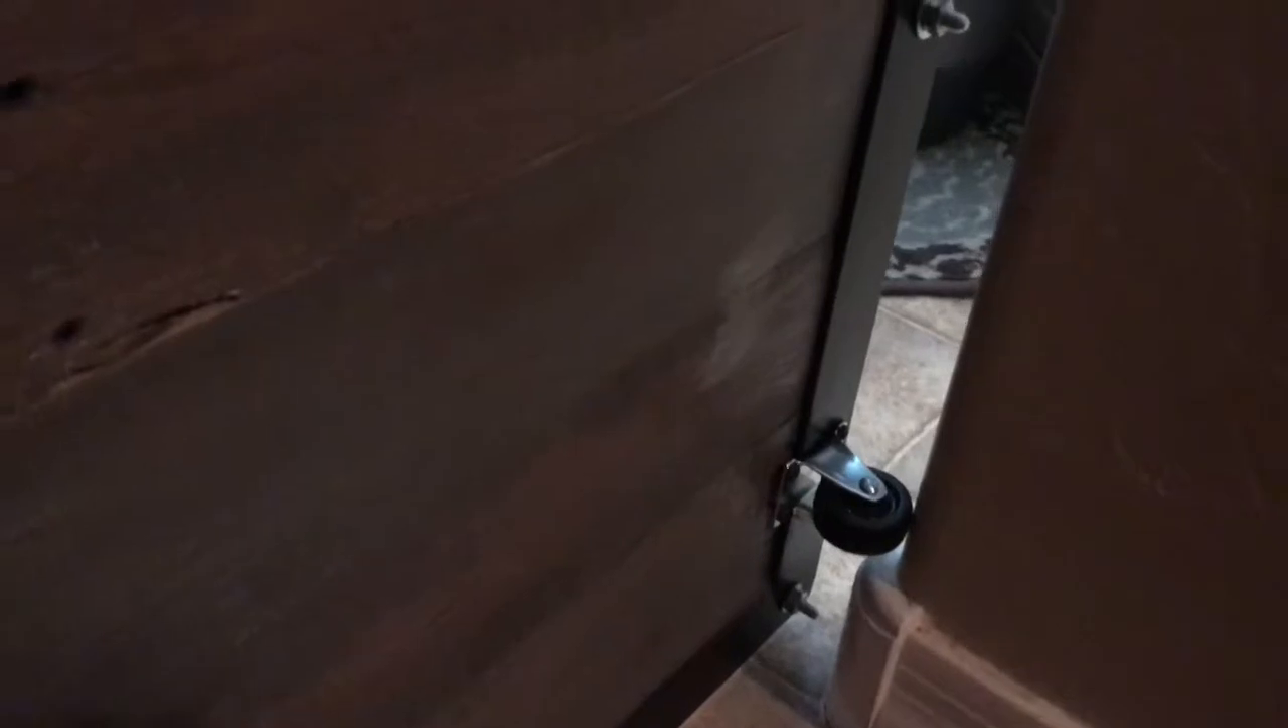The one other thing that I did is I mounted a couple casters on the bottom of these doors on the inside.